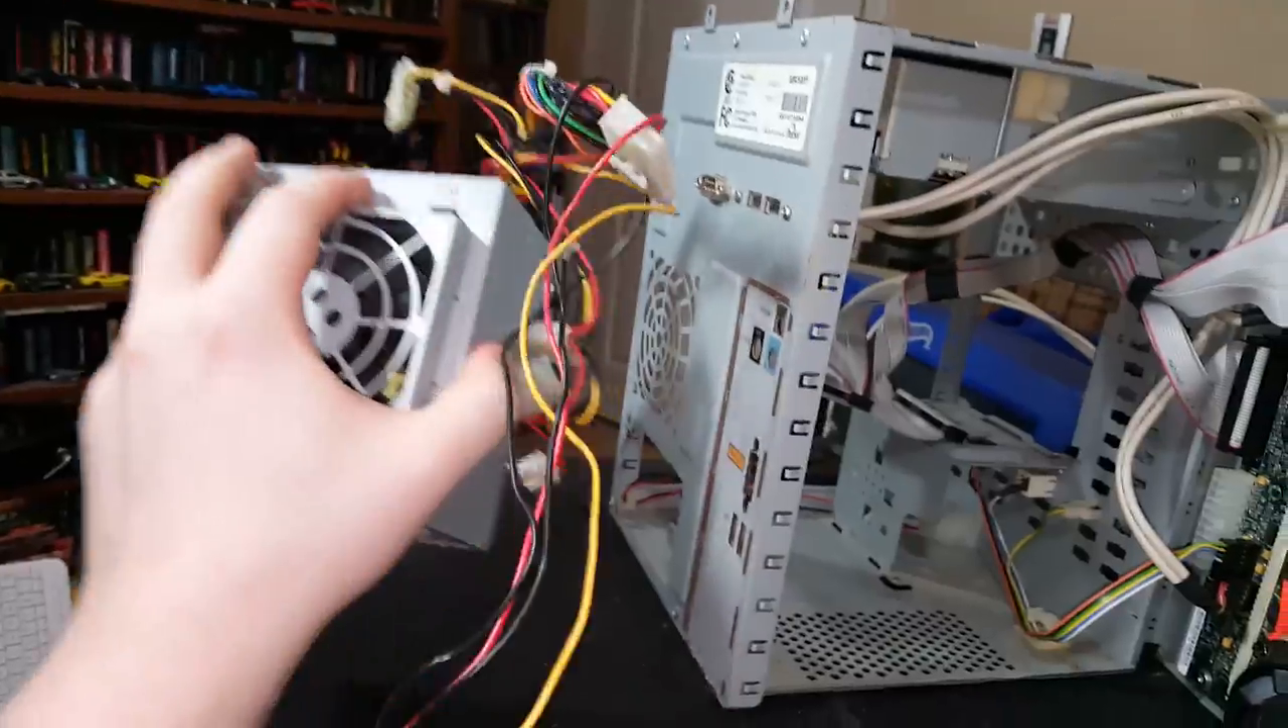Okay, power supply is completely unhooked.